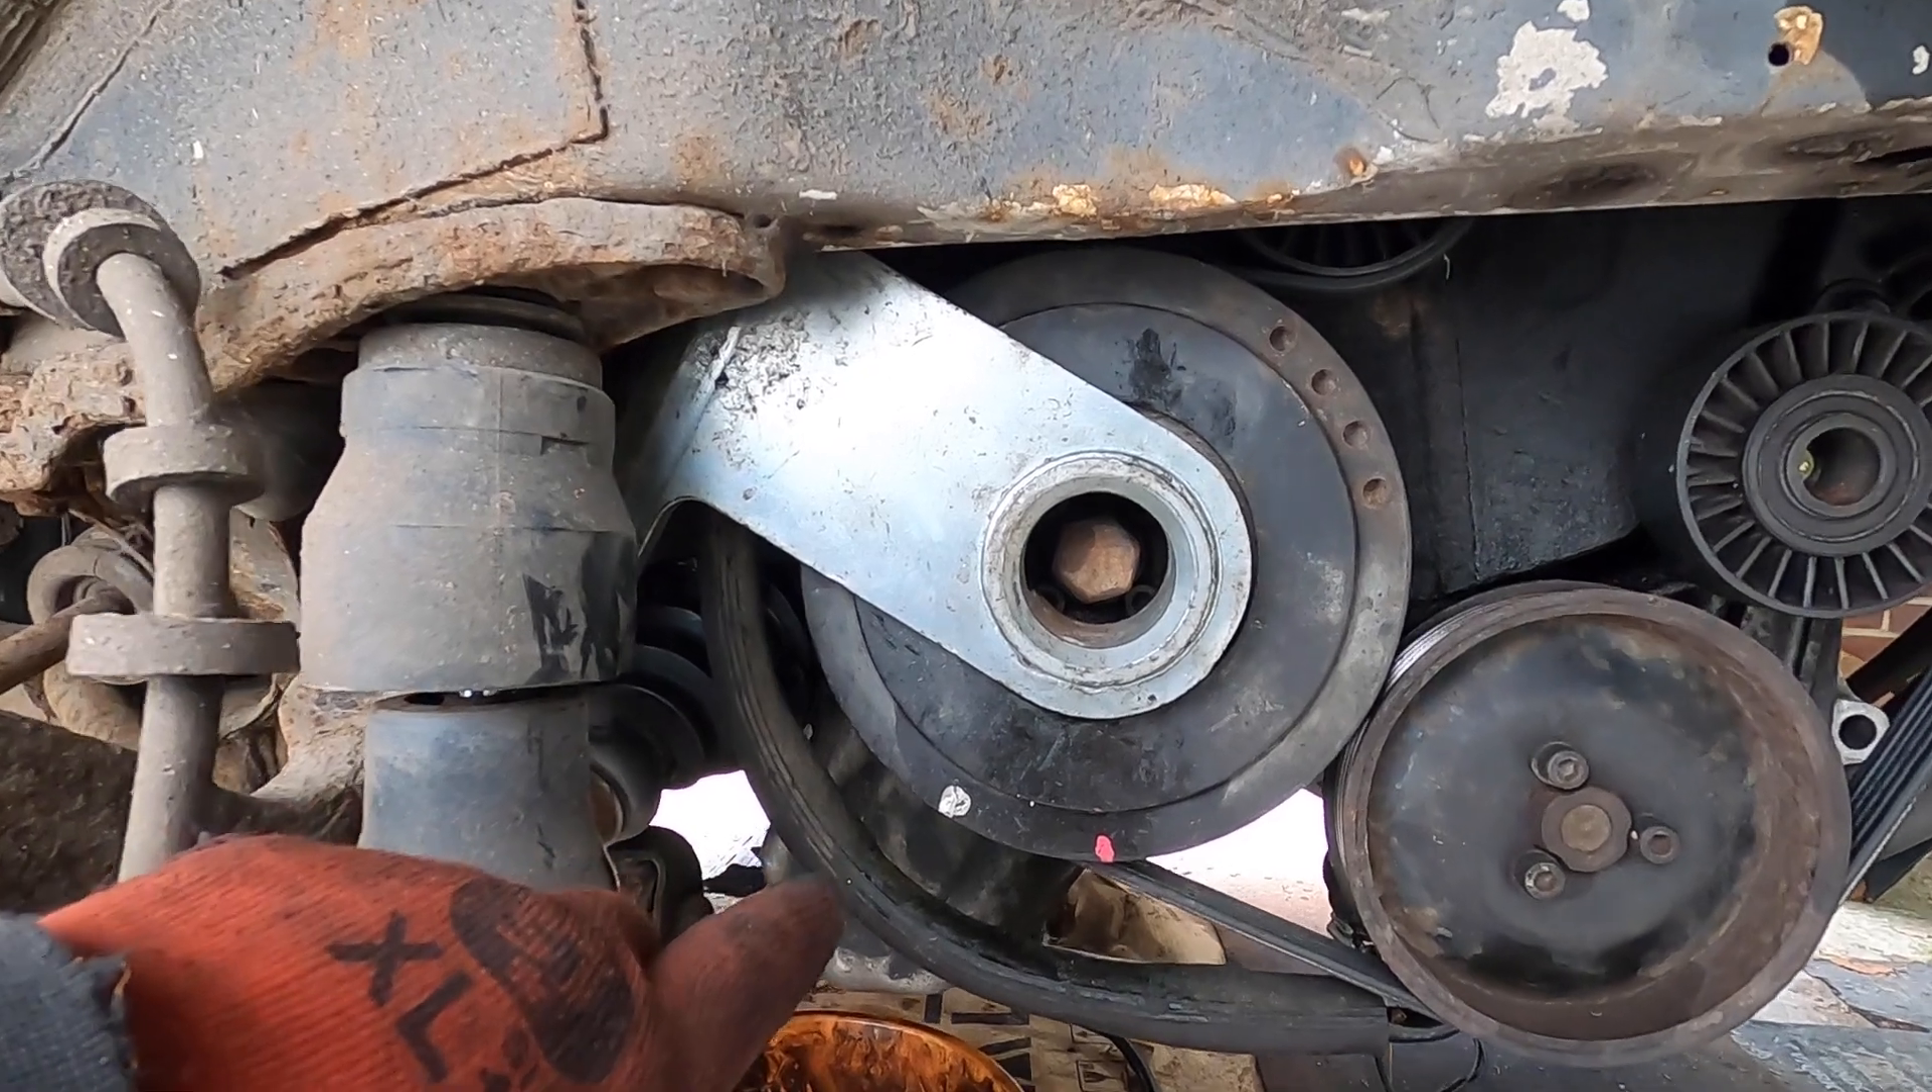That is the locking tool in place.